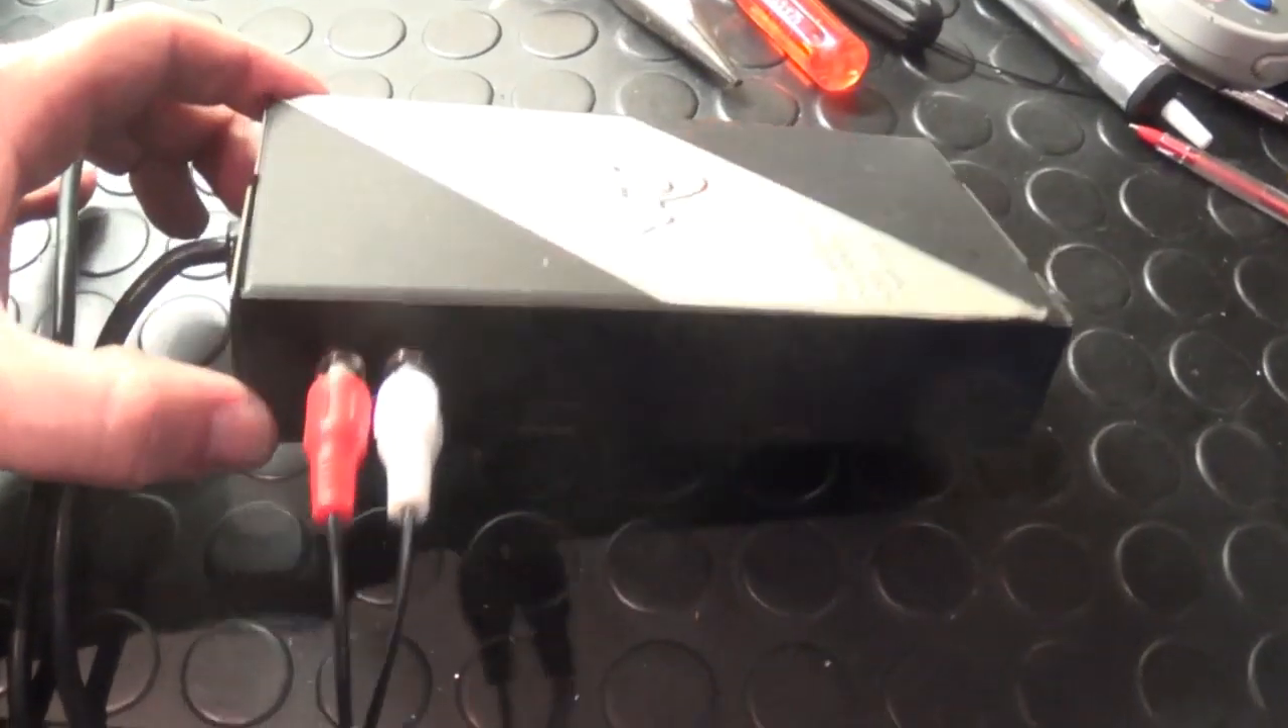I've finished mounting the plugs onto the RF modulator for the TR. I've just stuck them there at the bottom.